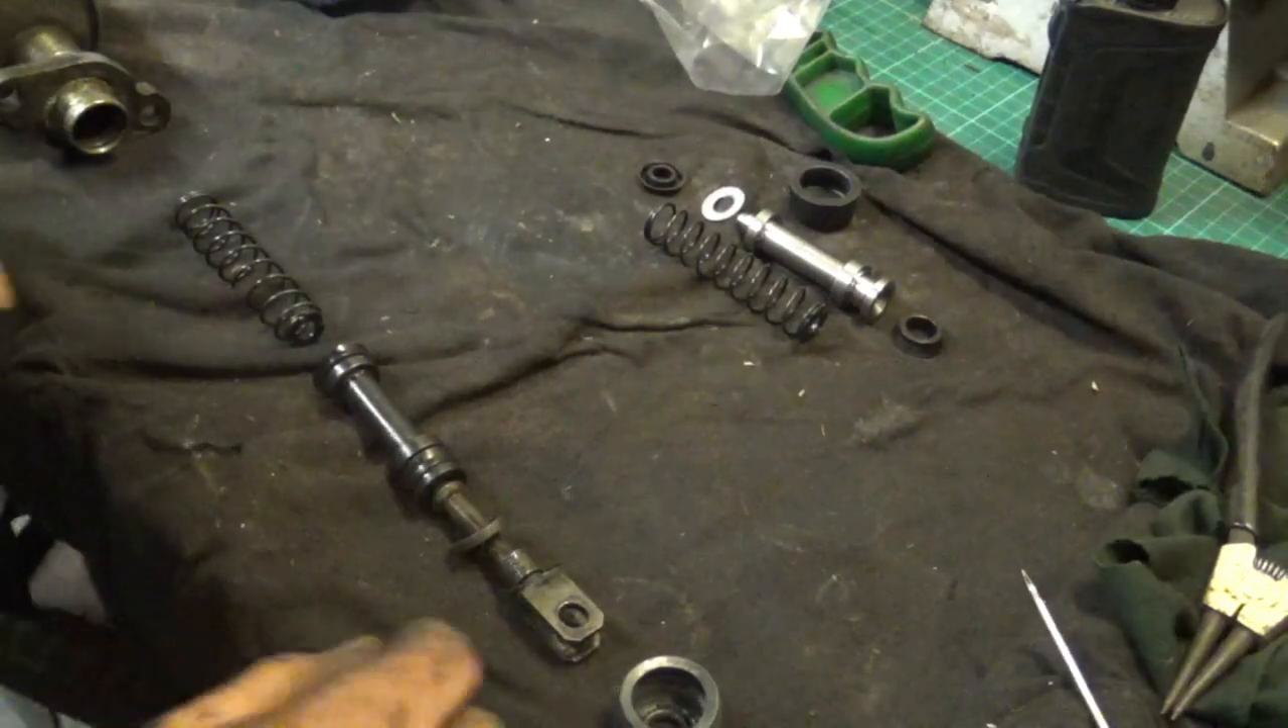Right, that's me got the old internals out.